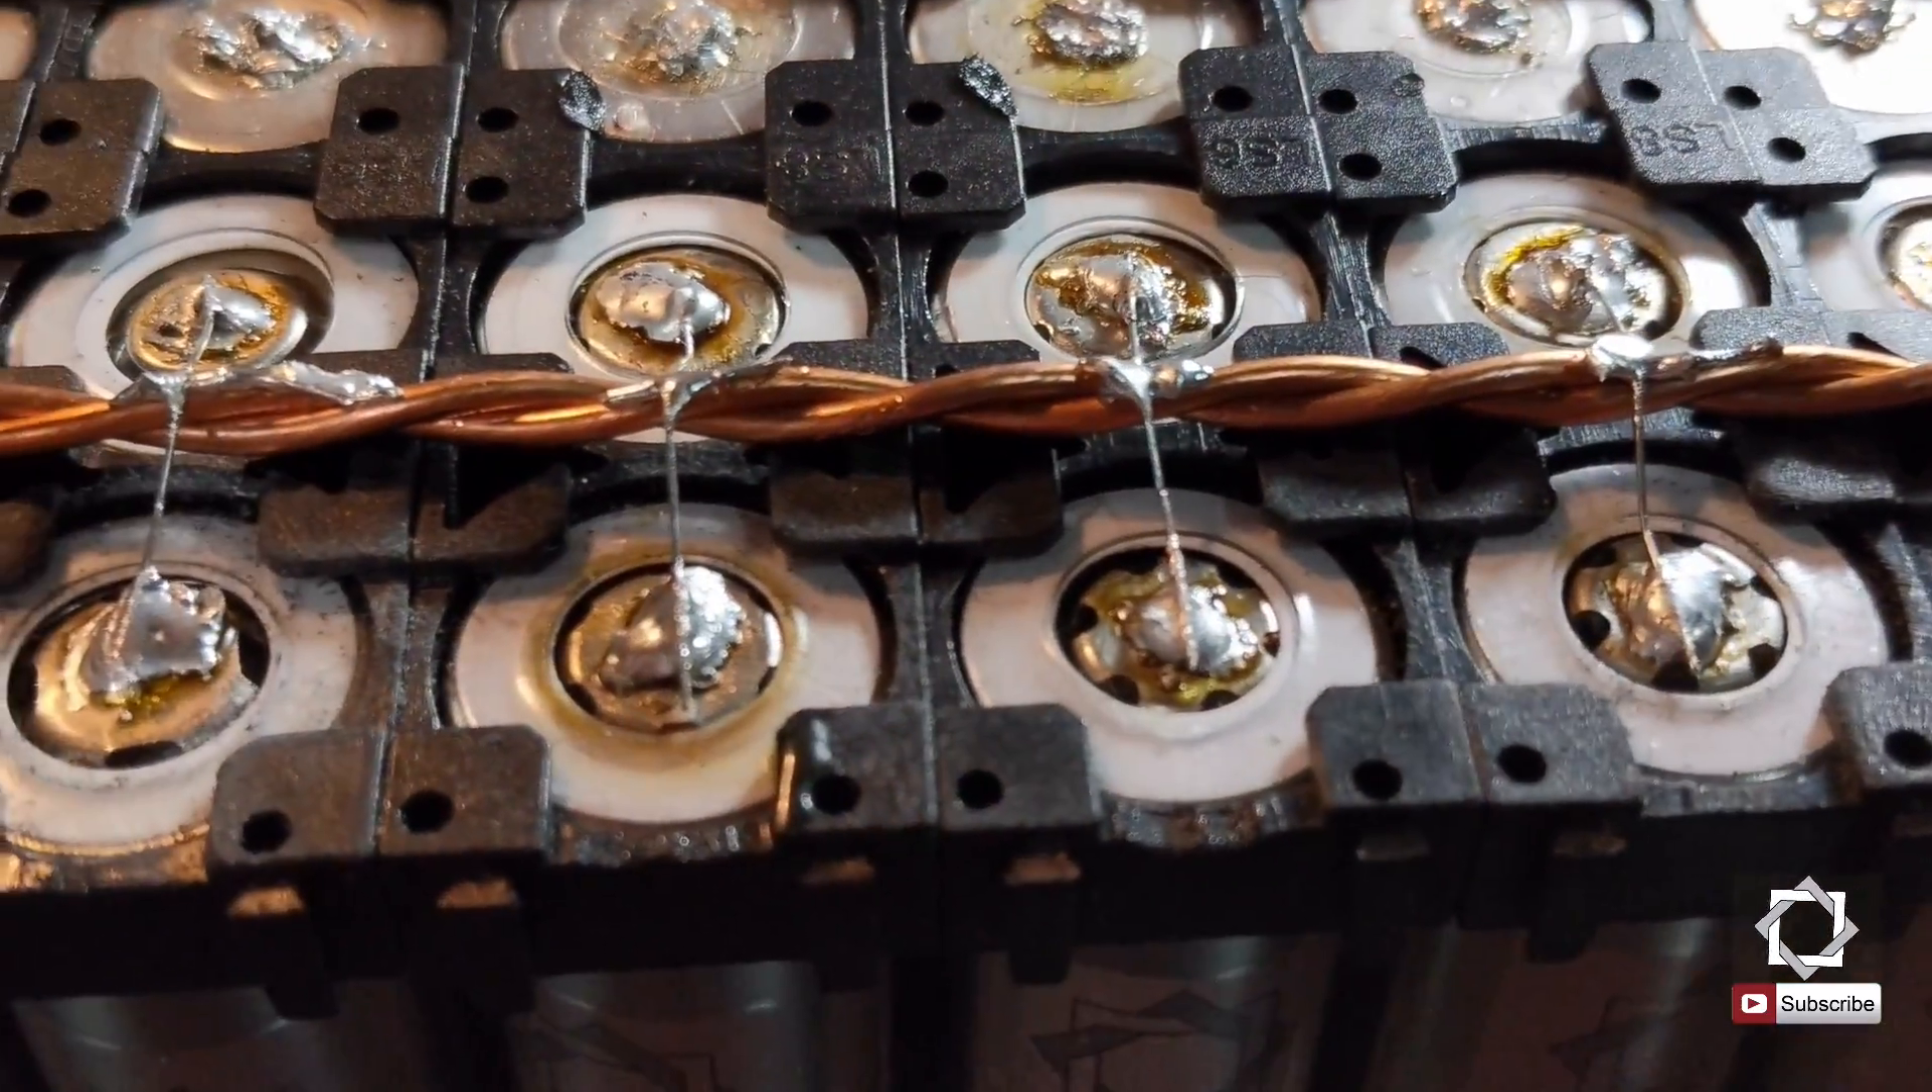So, there's what the bus bar looks like after the fuse has been soldered to the bus bar and to each of the cells.